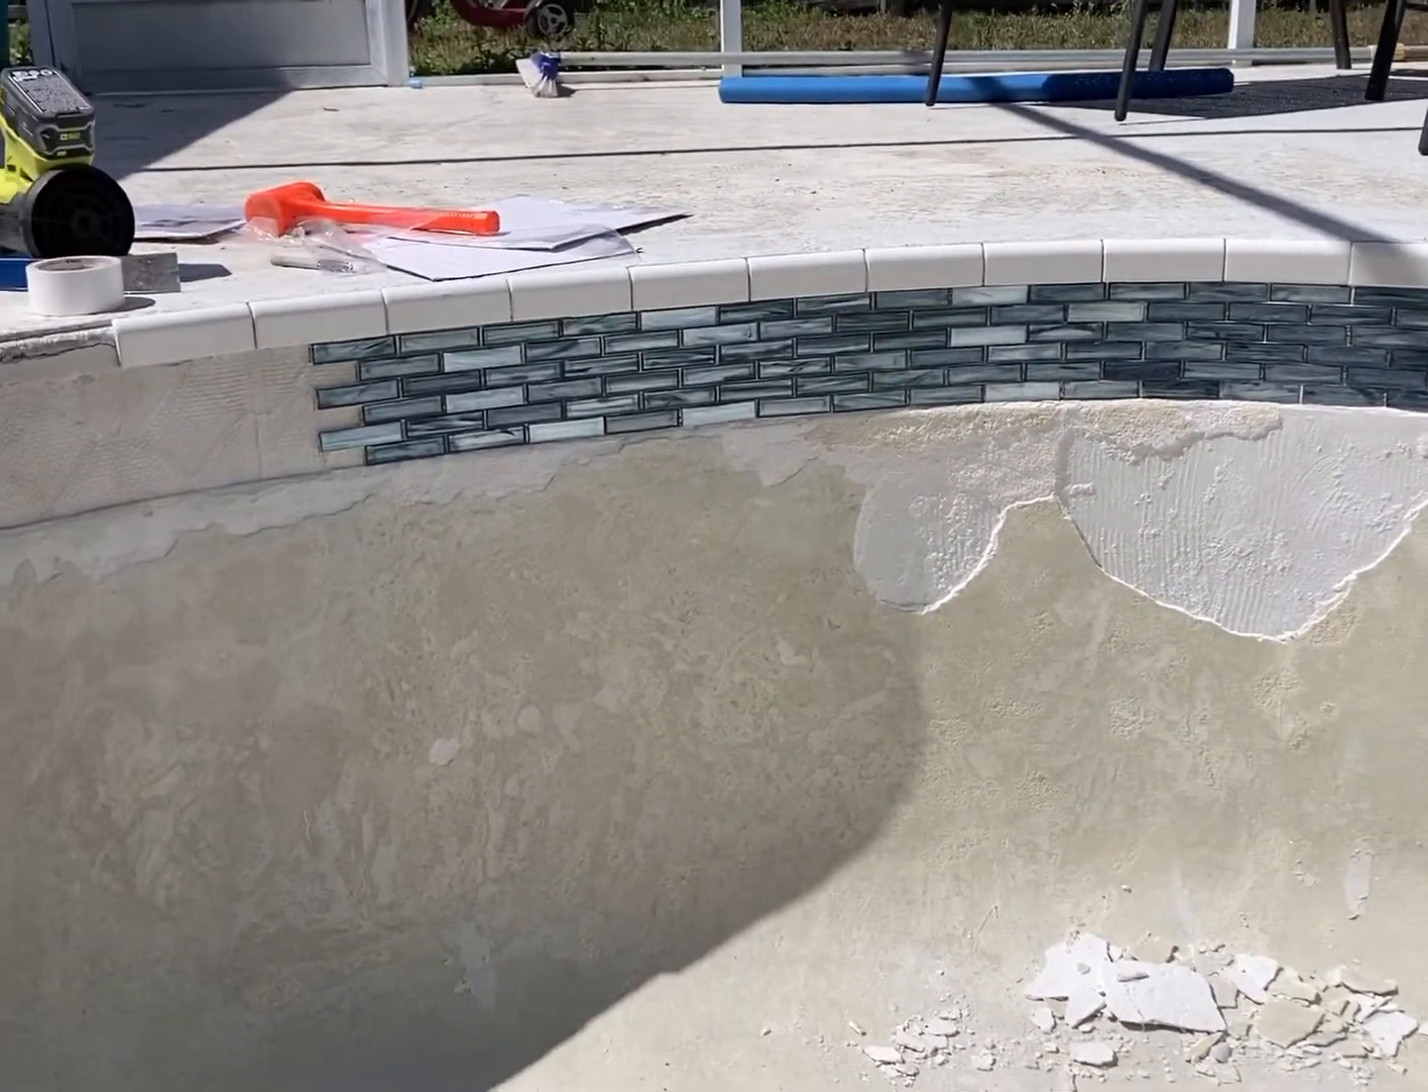And this is how much tile I've gotten done.